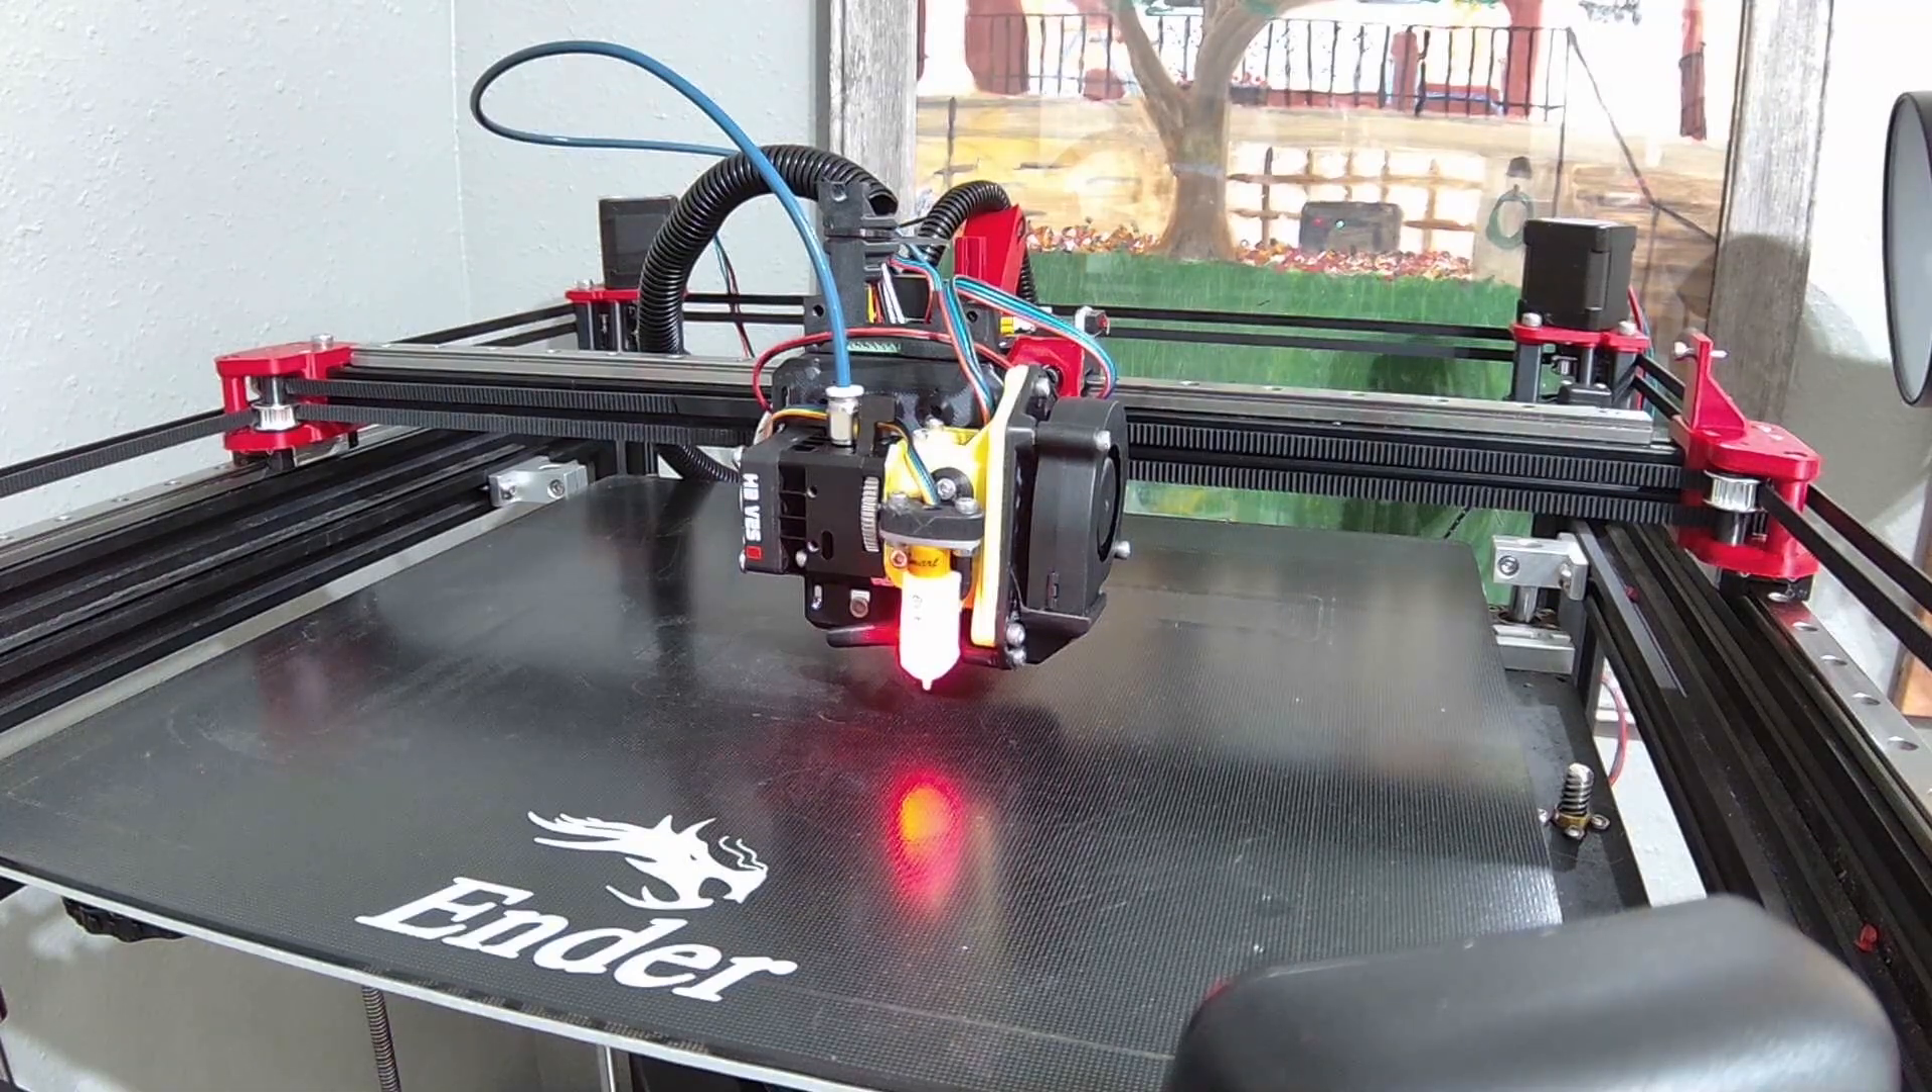So I've mounted the extruder on my printer and I've homed it.